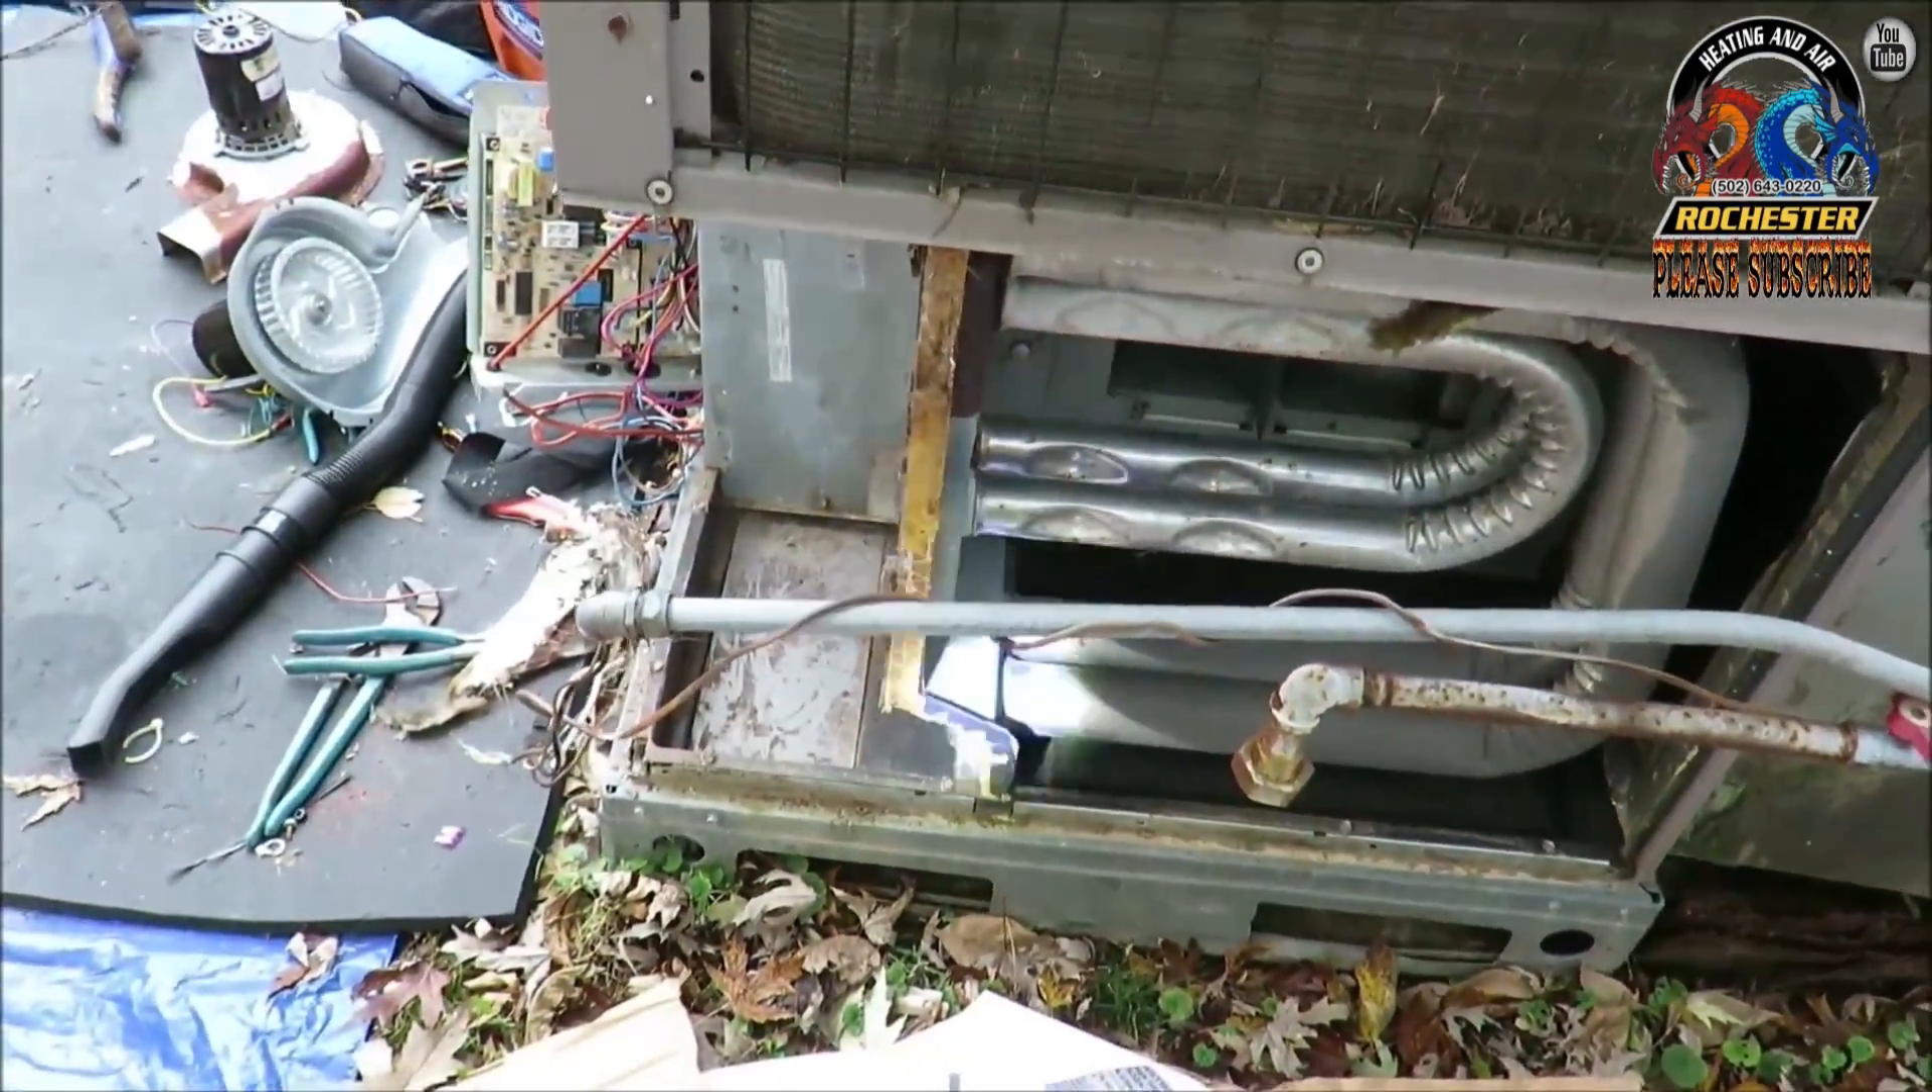All right, guys, we've done gutted the unit.